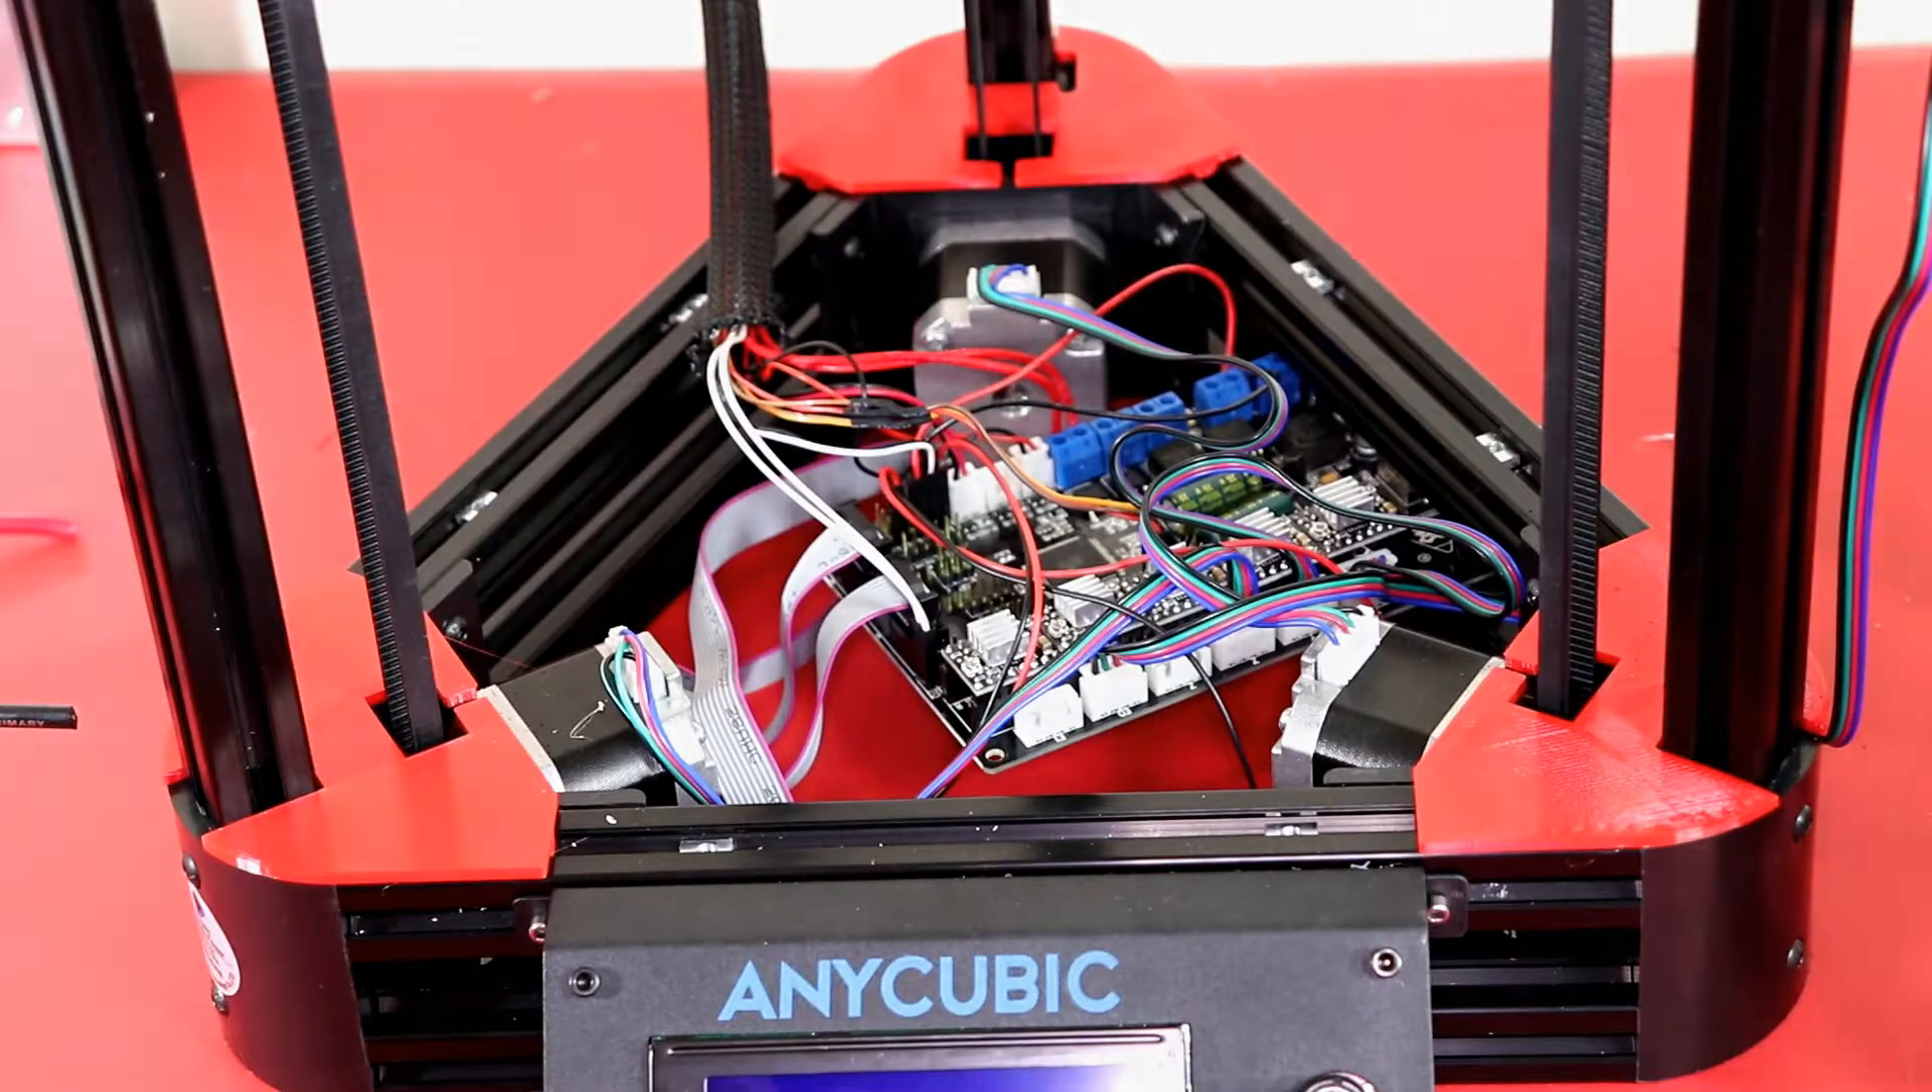Next what I did was remove the print bed and then I removed the six mounts that held the print bed in place and it should look just like this.